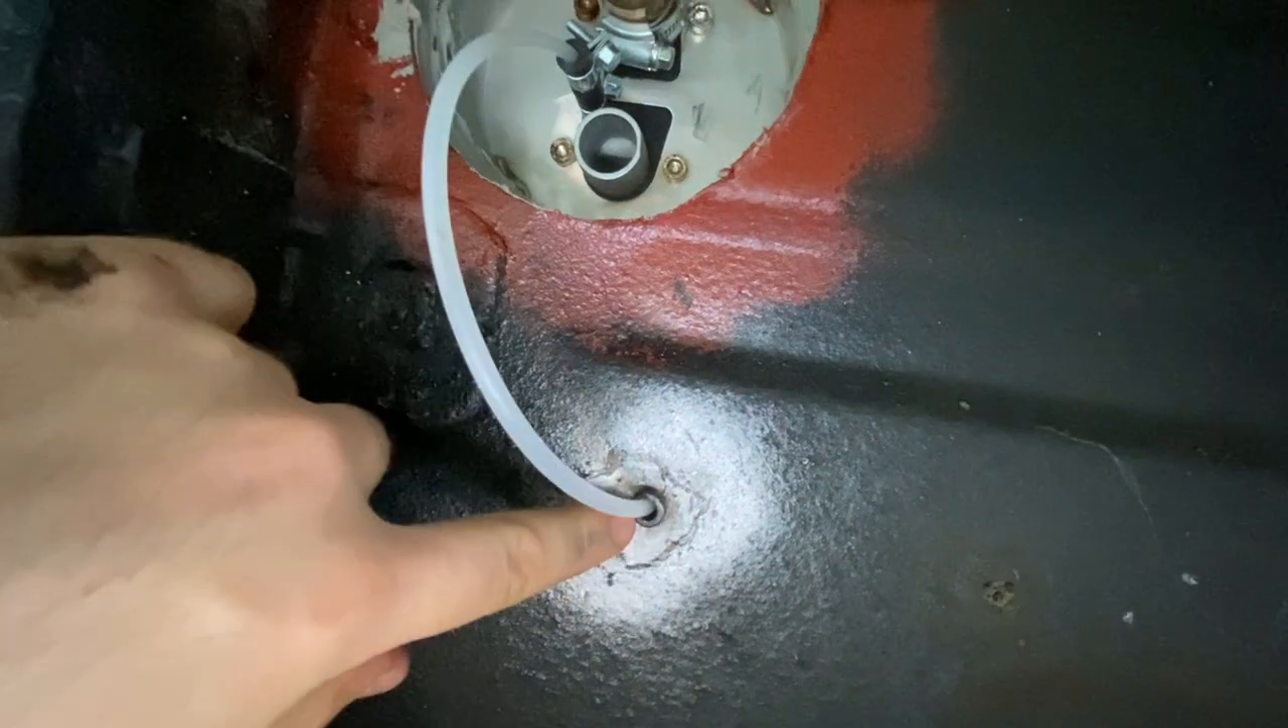And I've got this little rubber grommet. The fuel line is connected. It goes through the floor through this grommet here so it doesn't chafe on the metal.